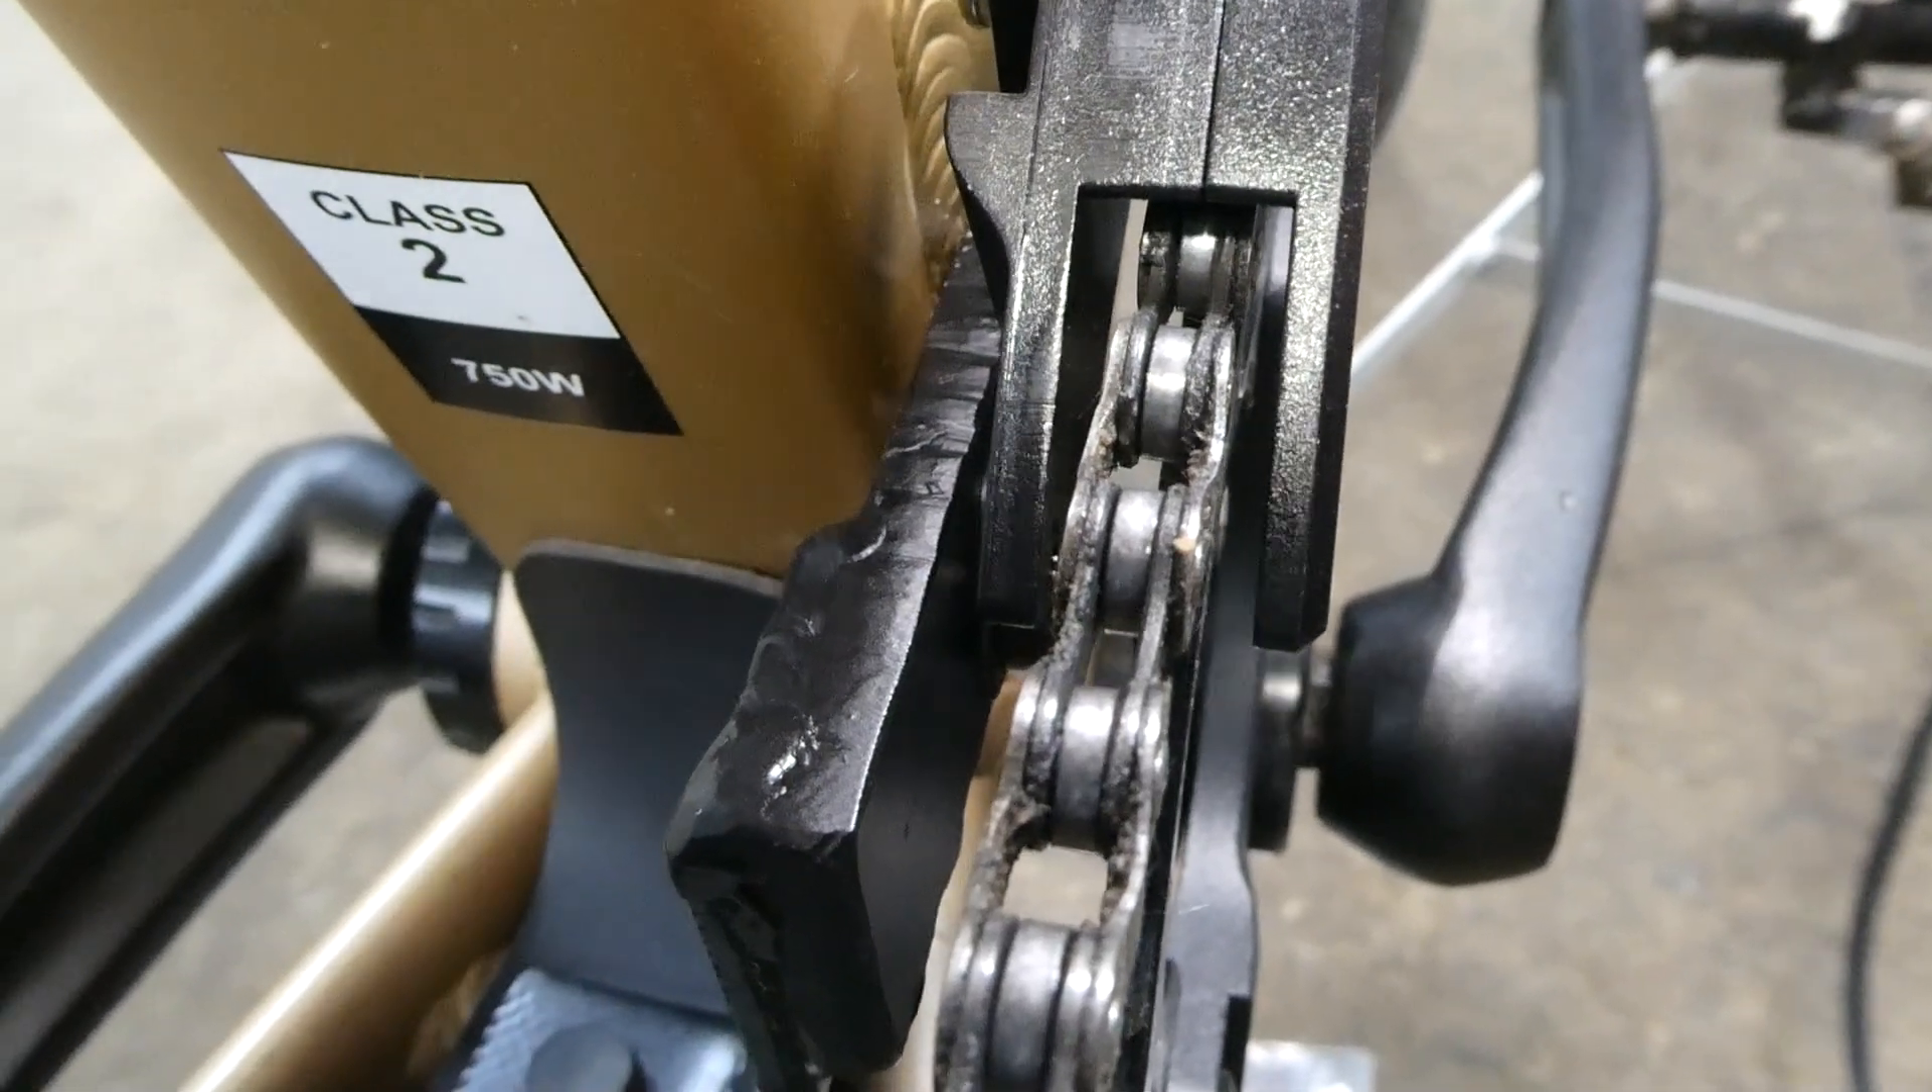And if you look right there you can see that the chain is still right in the middle of the guide.